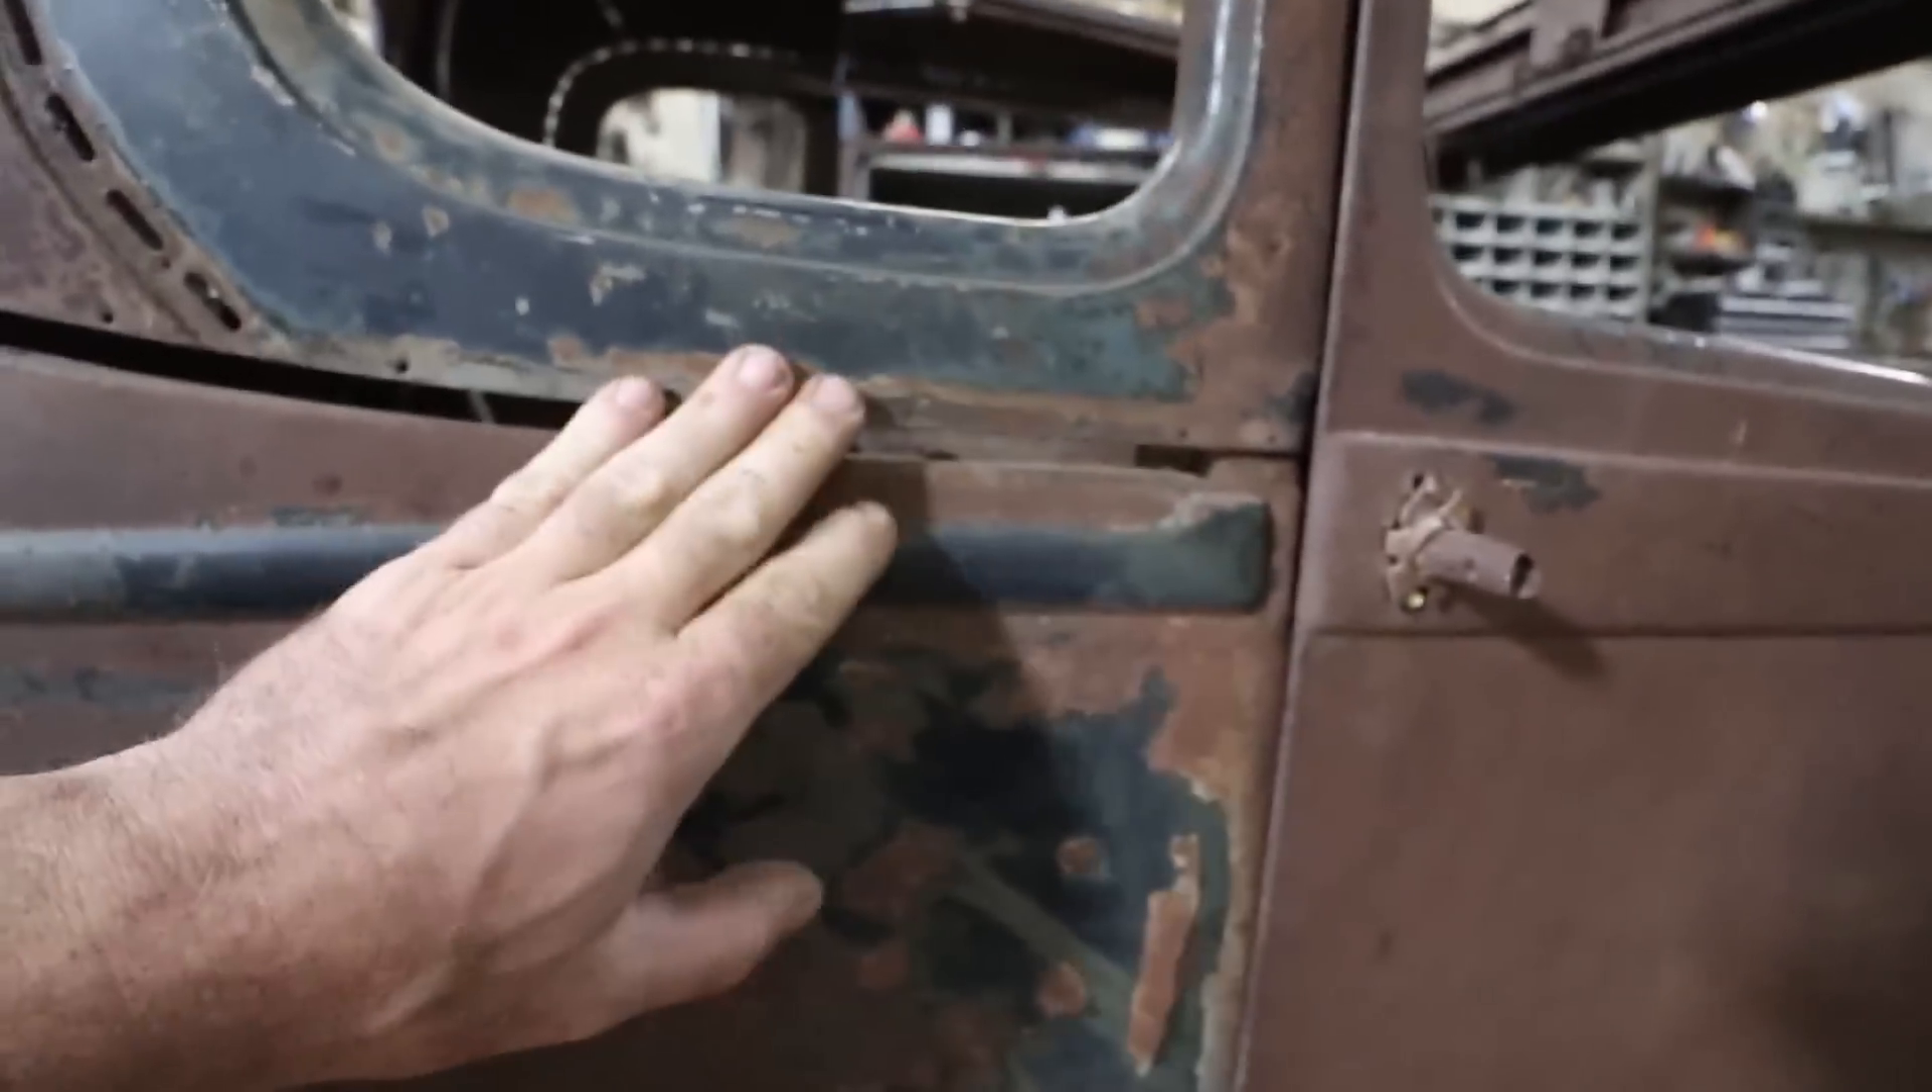But you can see because there's no more wood. We end up with this huge gap.